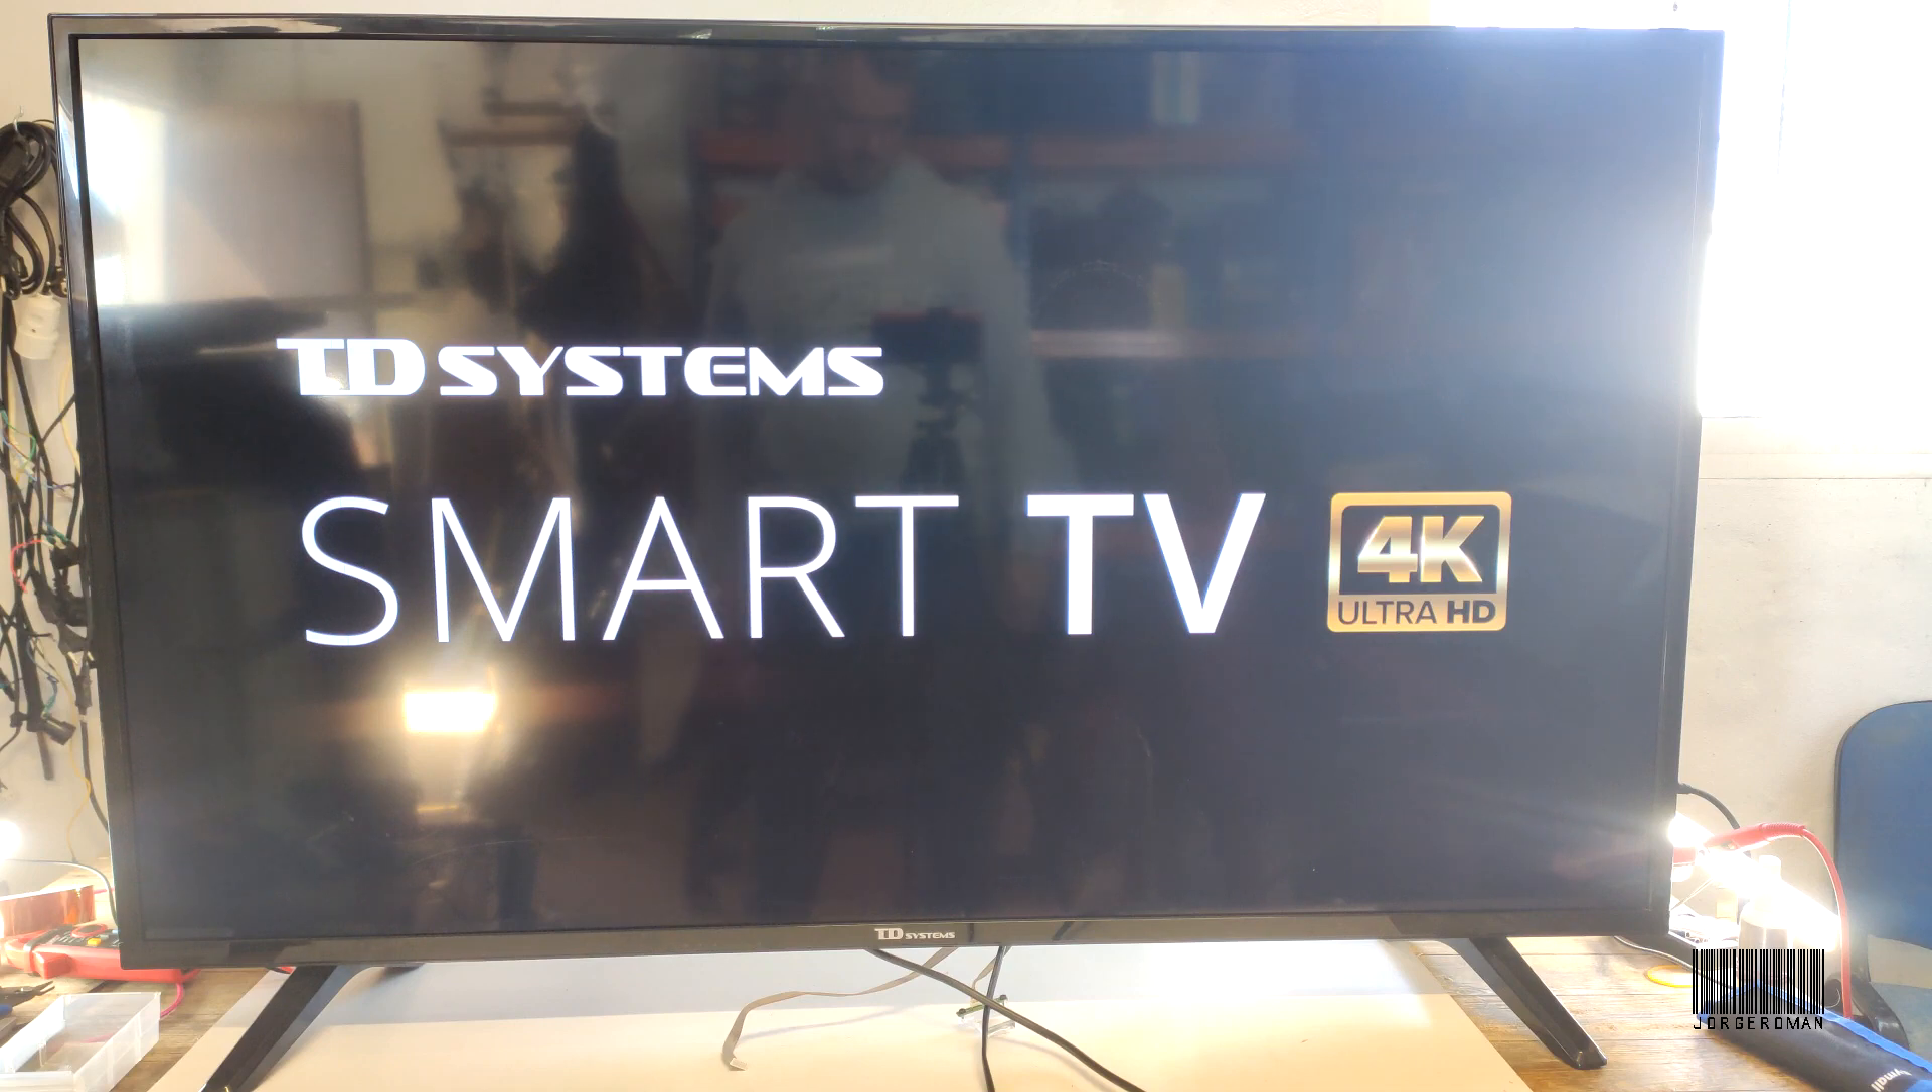Aquí podéis ver ya el televisor con el display instalado.